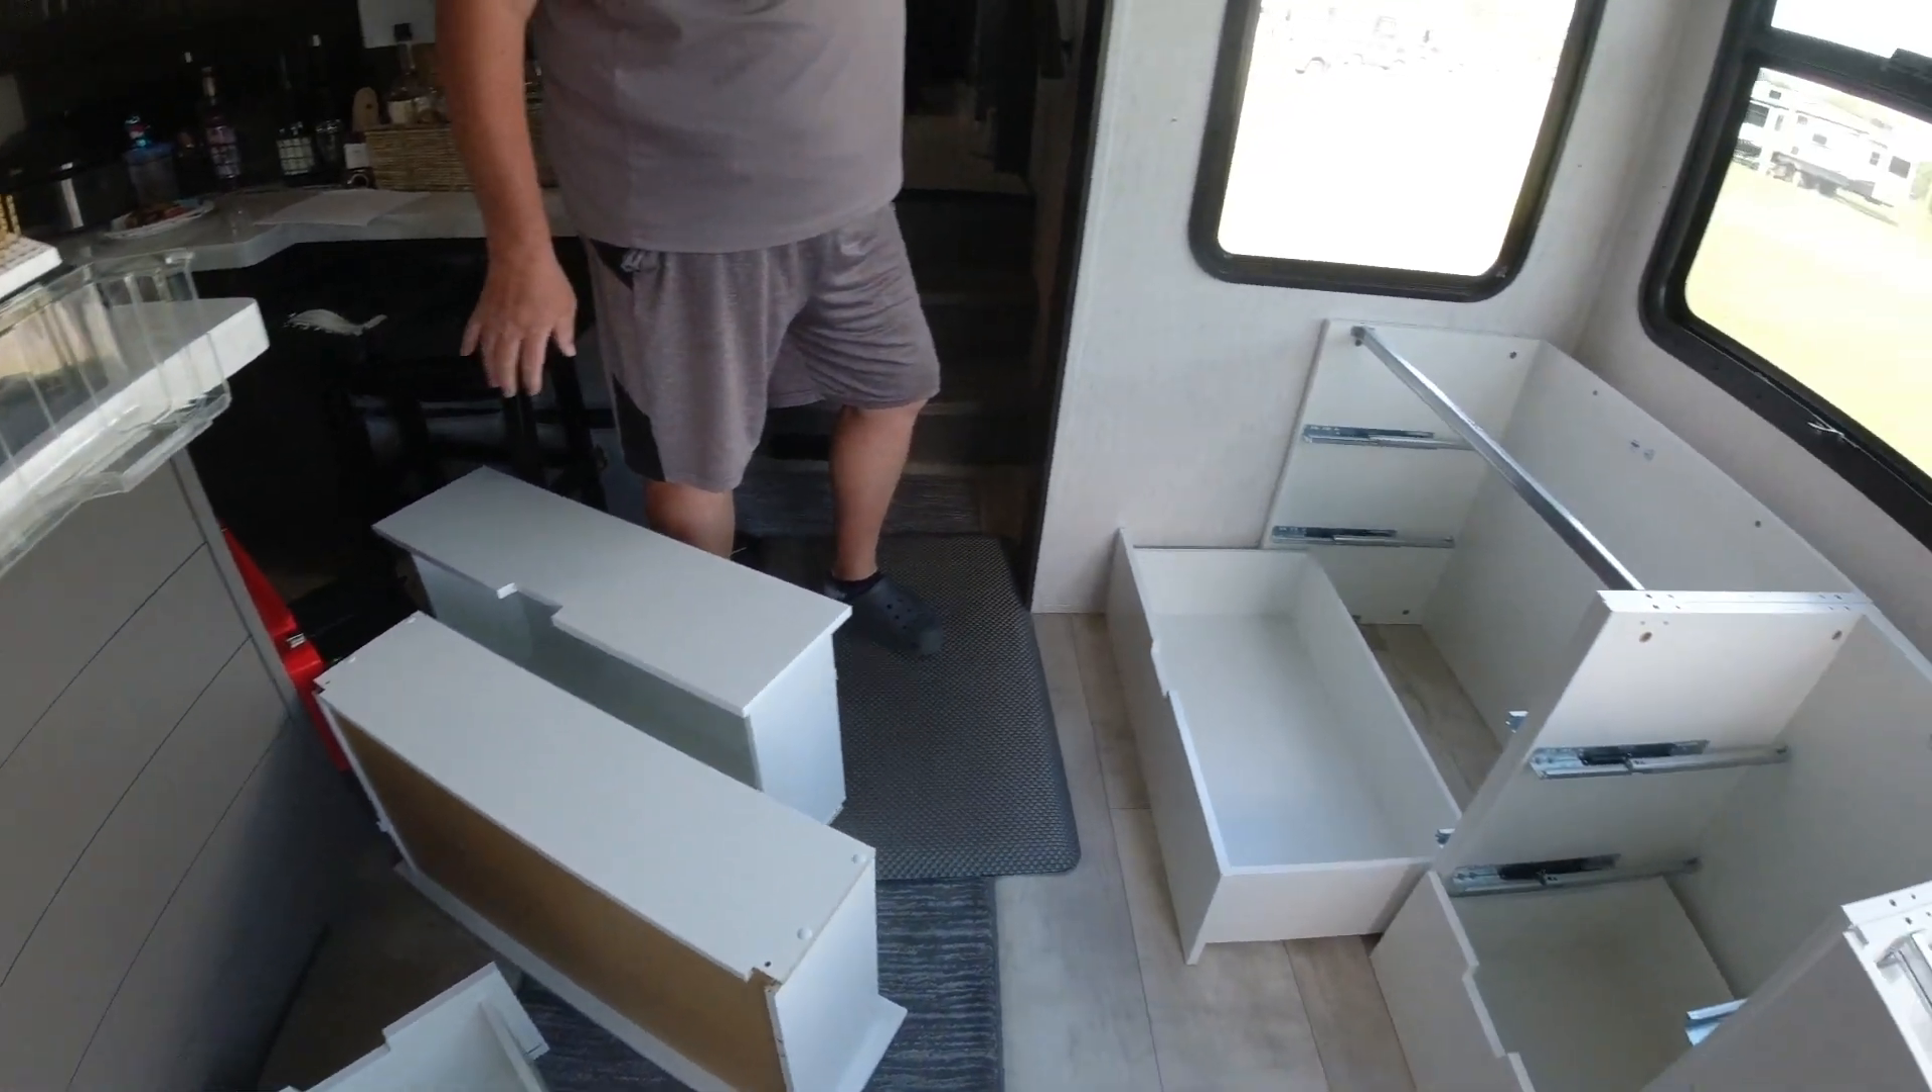So, we have all the drawers assembled. All the carcasses assembled.